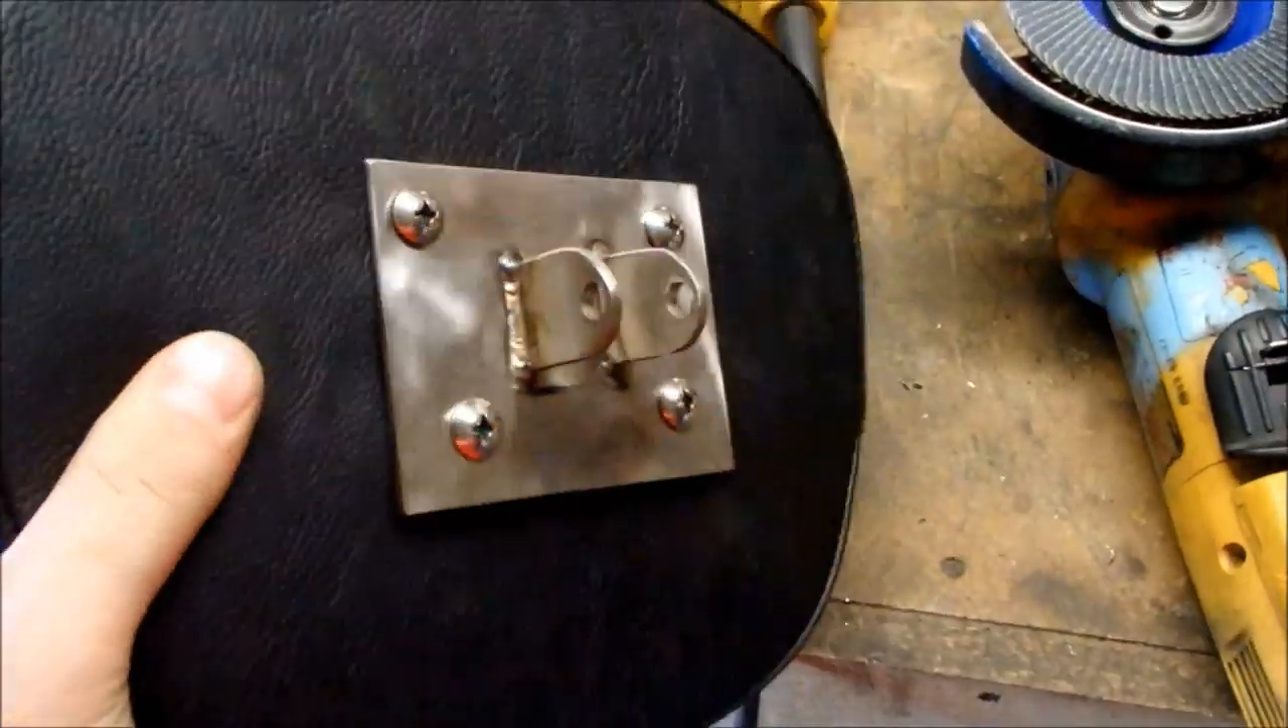And there's the backing plate attached to the pad.